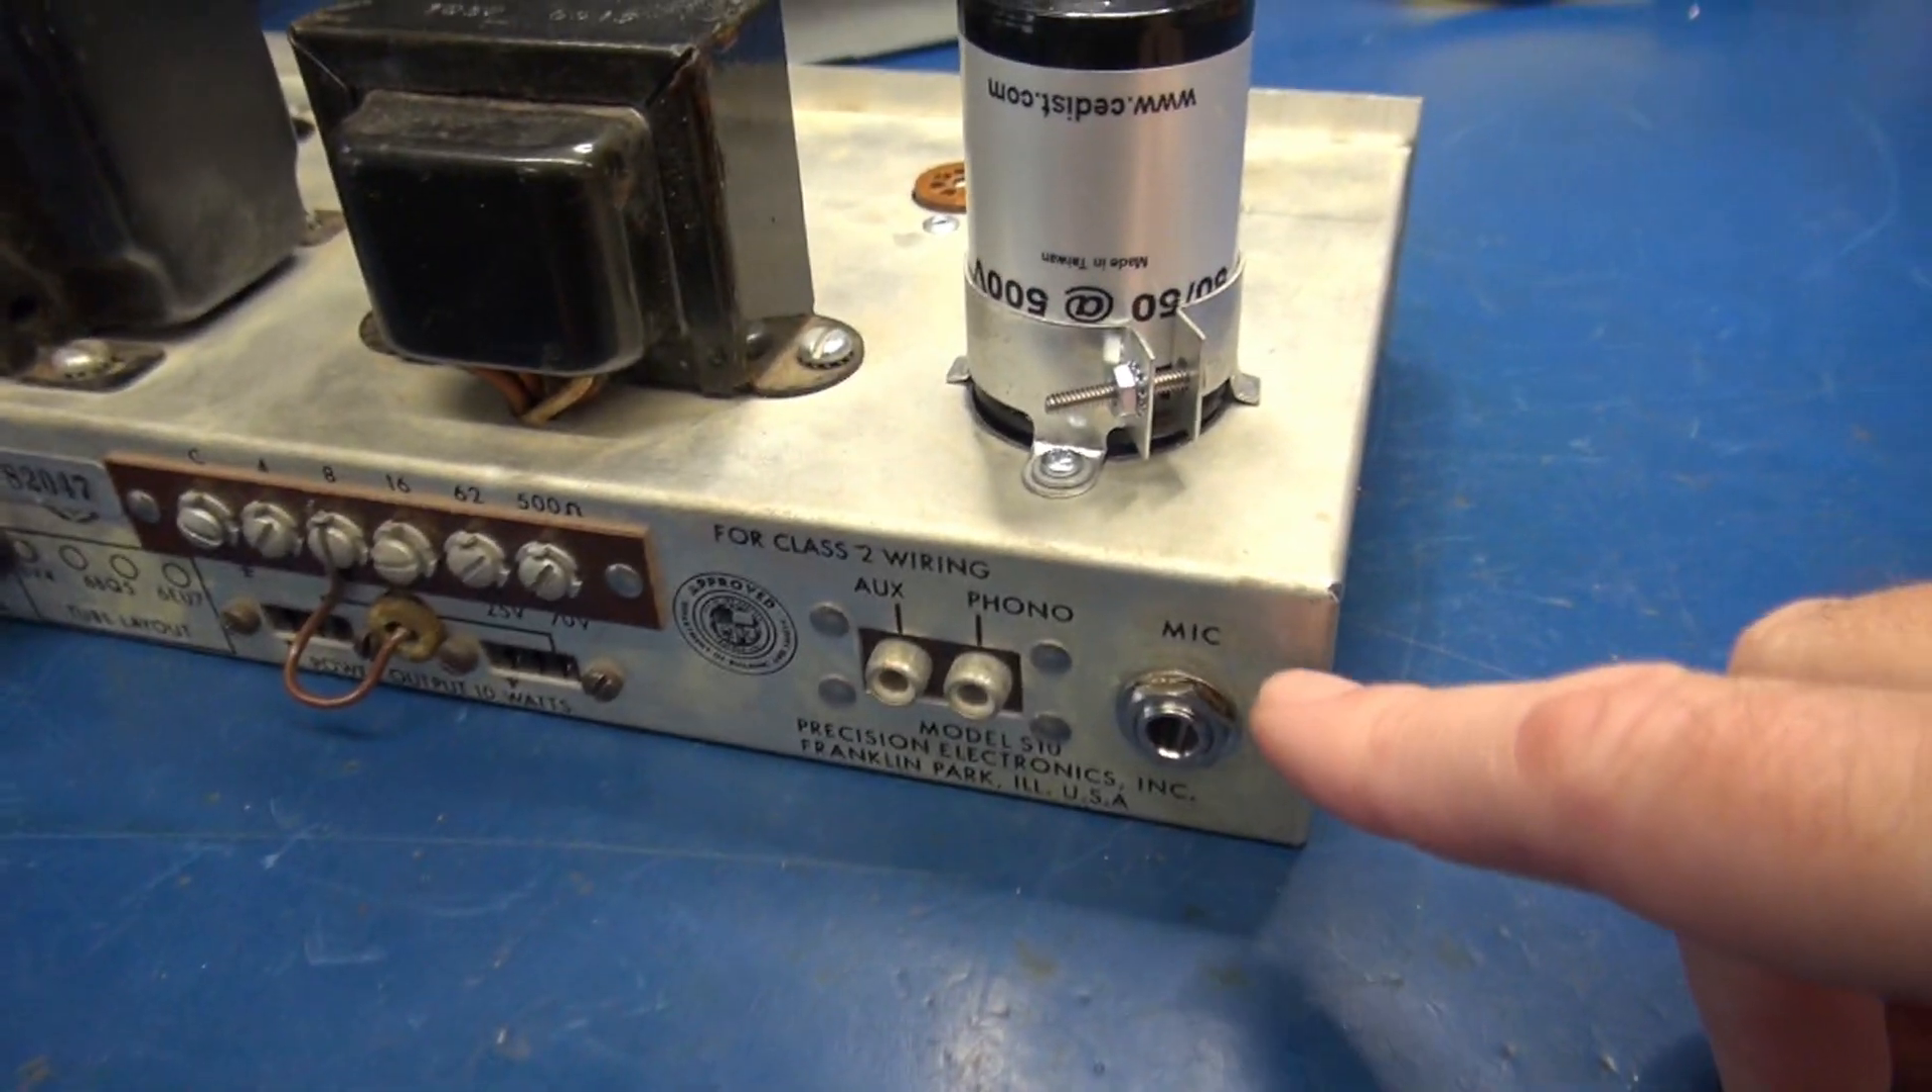I have the new filter cap and quarter-inch input jack installed, and I've completed some wiring underneath.